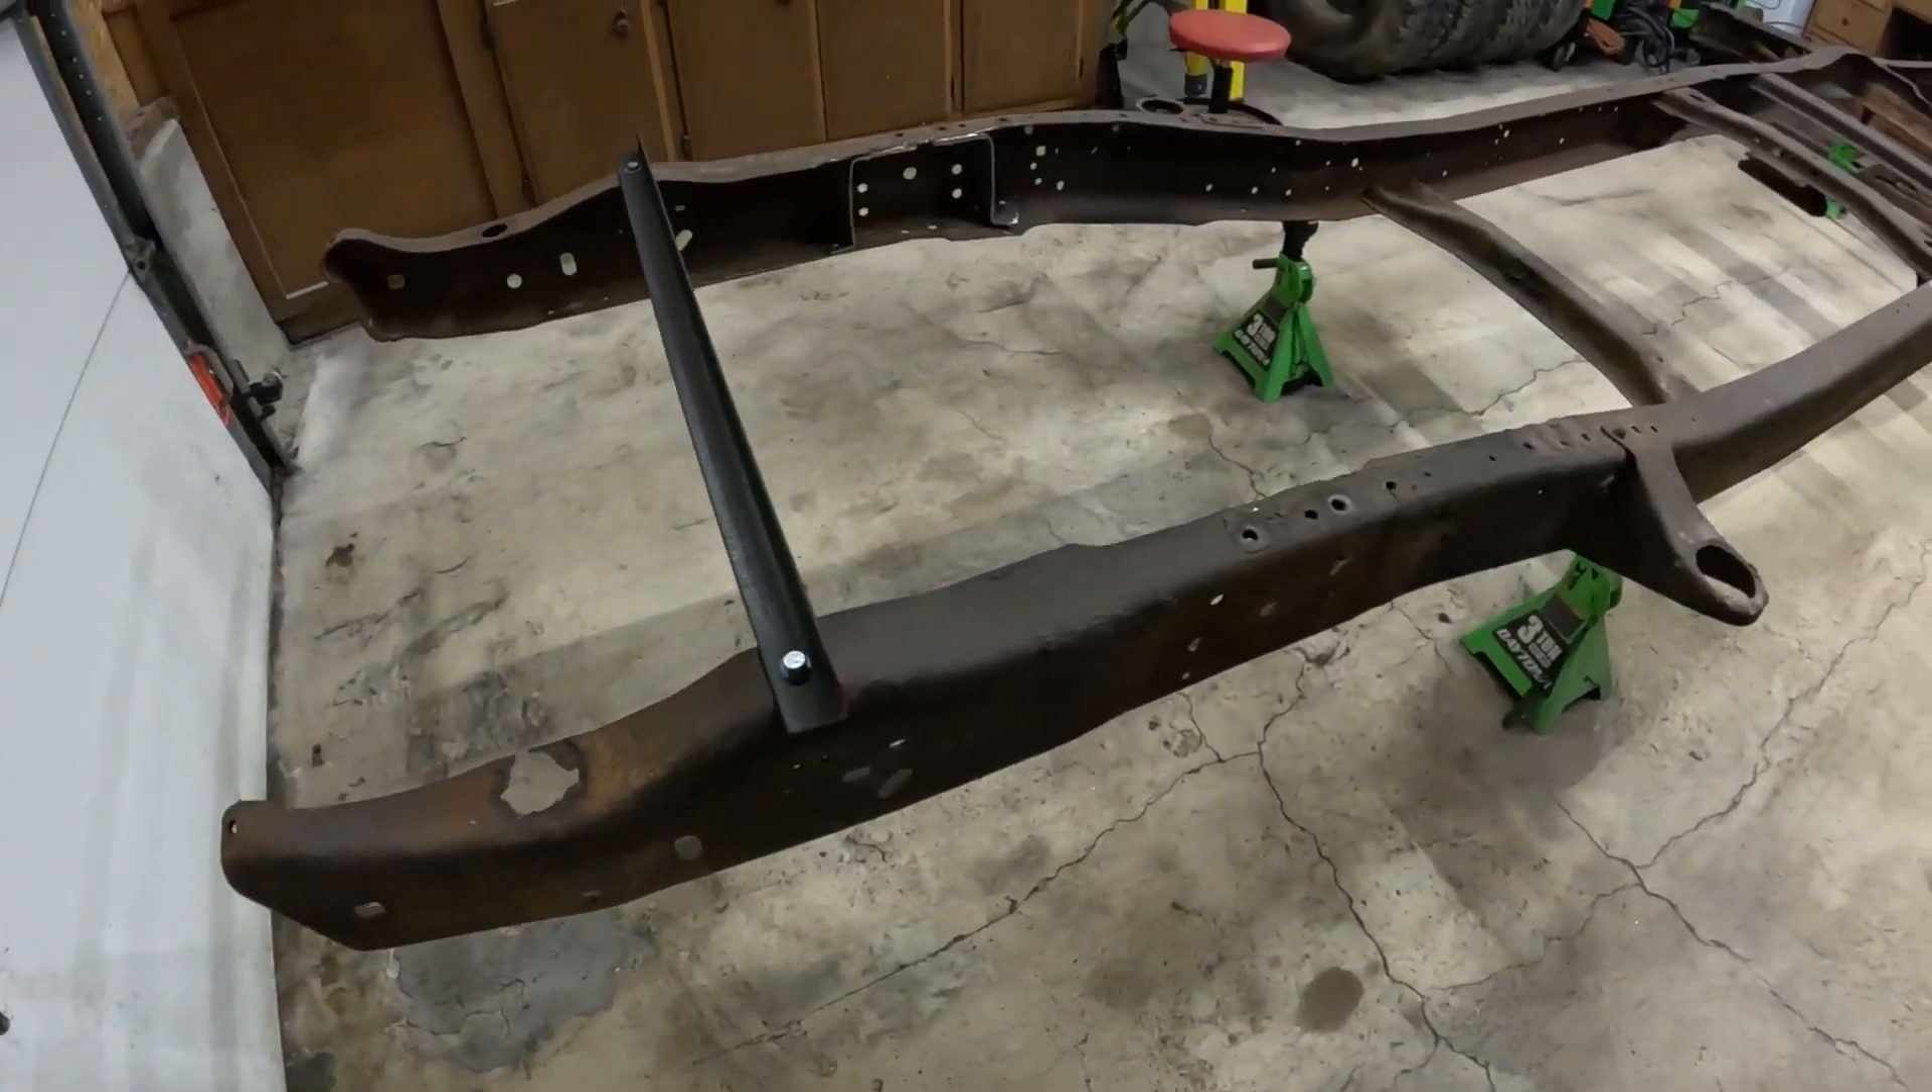So we've removed all of the major components that we need to remove from the frame before the QA1 install.